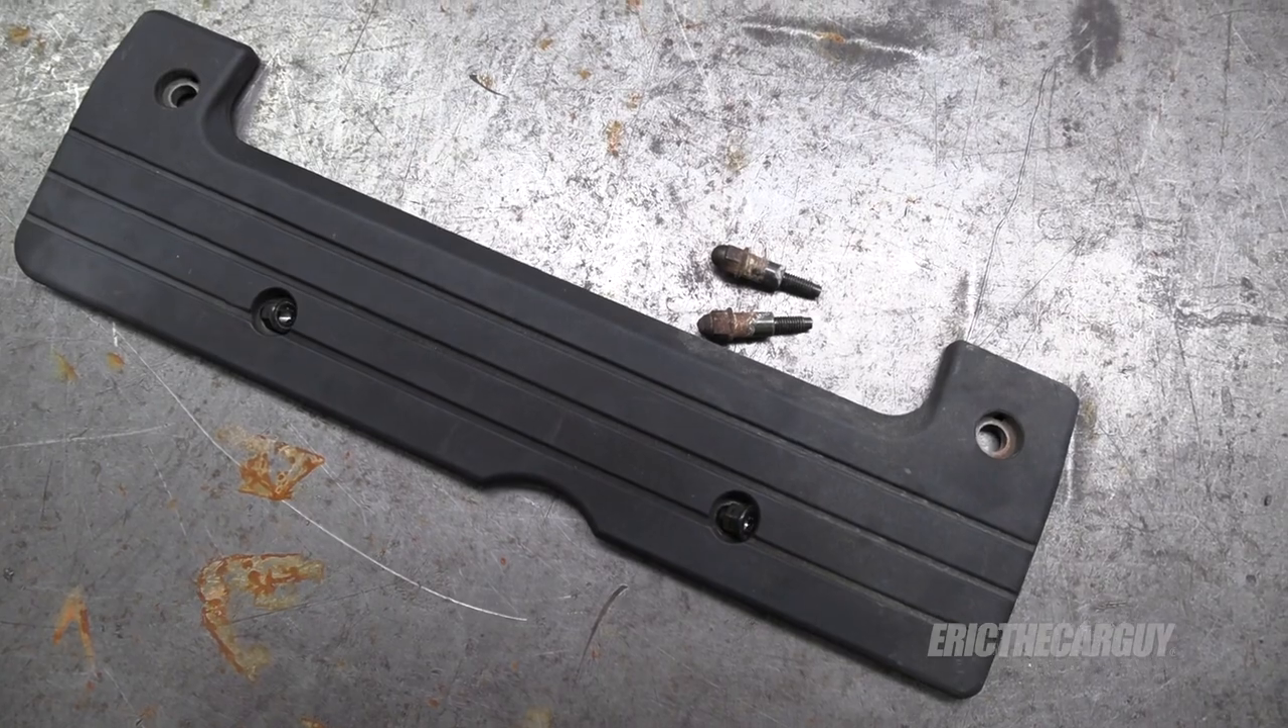And I've already moved this upper cover so I can get access to the coil packs.